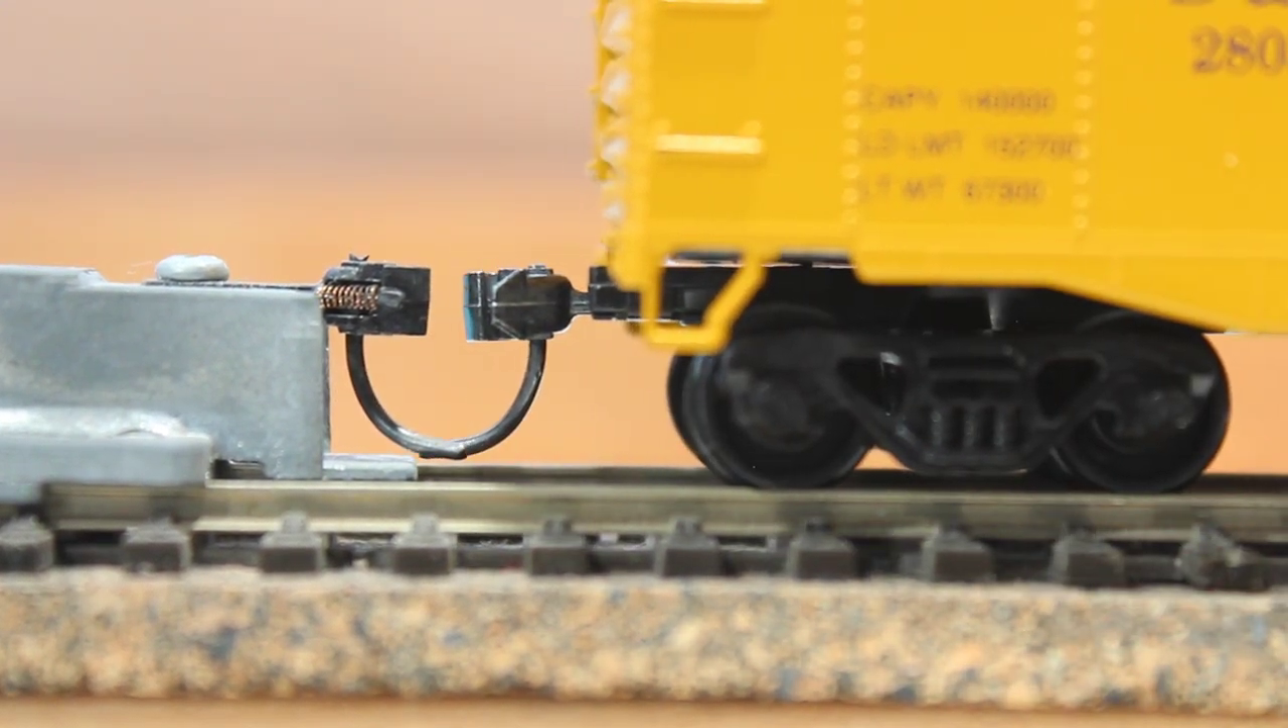Okay so we got it on our coupler height gauge here and if we look we can see that it lines up pretty nicely that trip pin there just kind of touches the bottom there it's not bad.